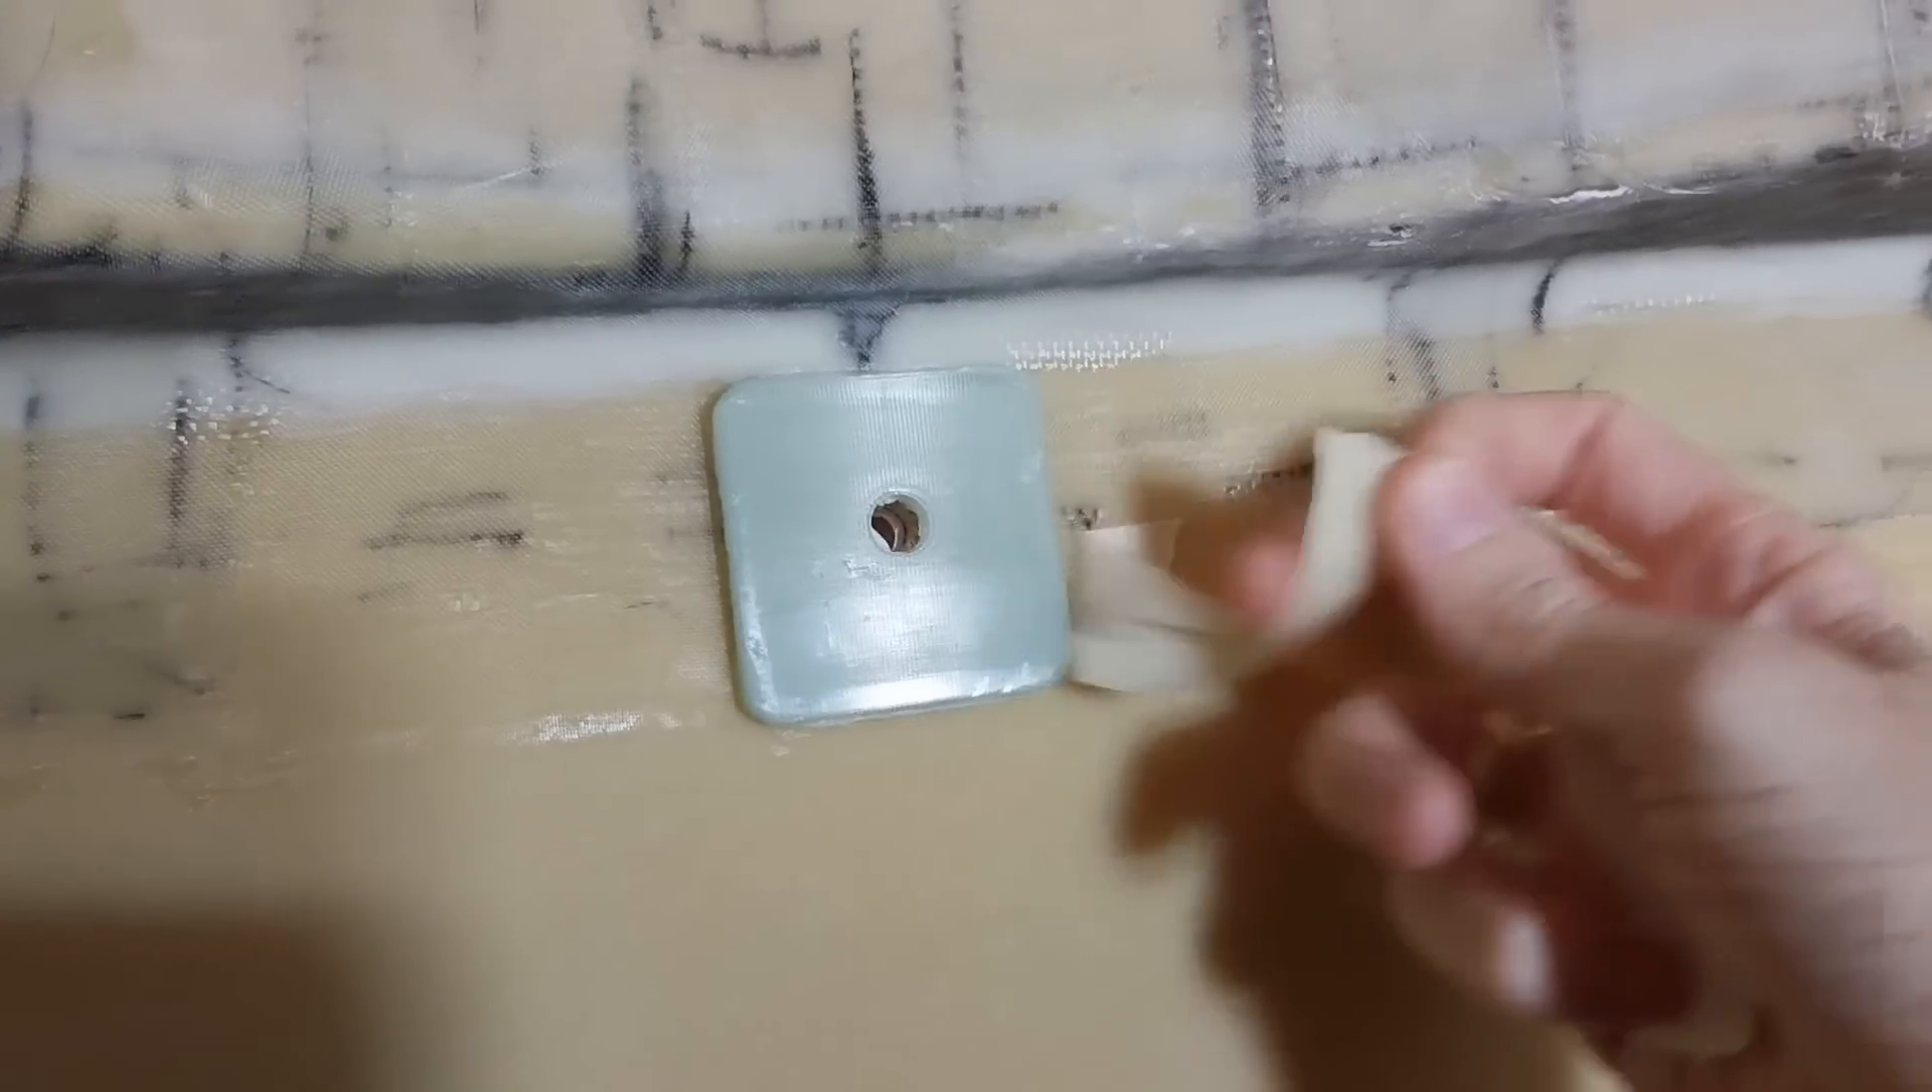And then in addition to that, inside I epoxied on this backing plate for the bow eye.